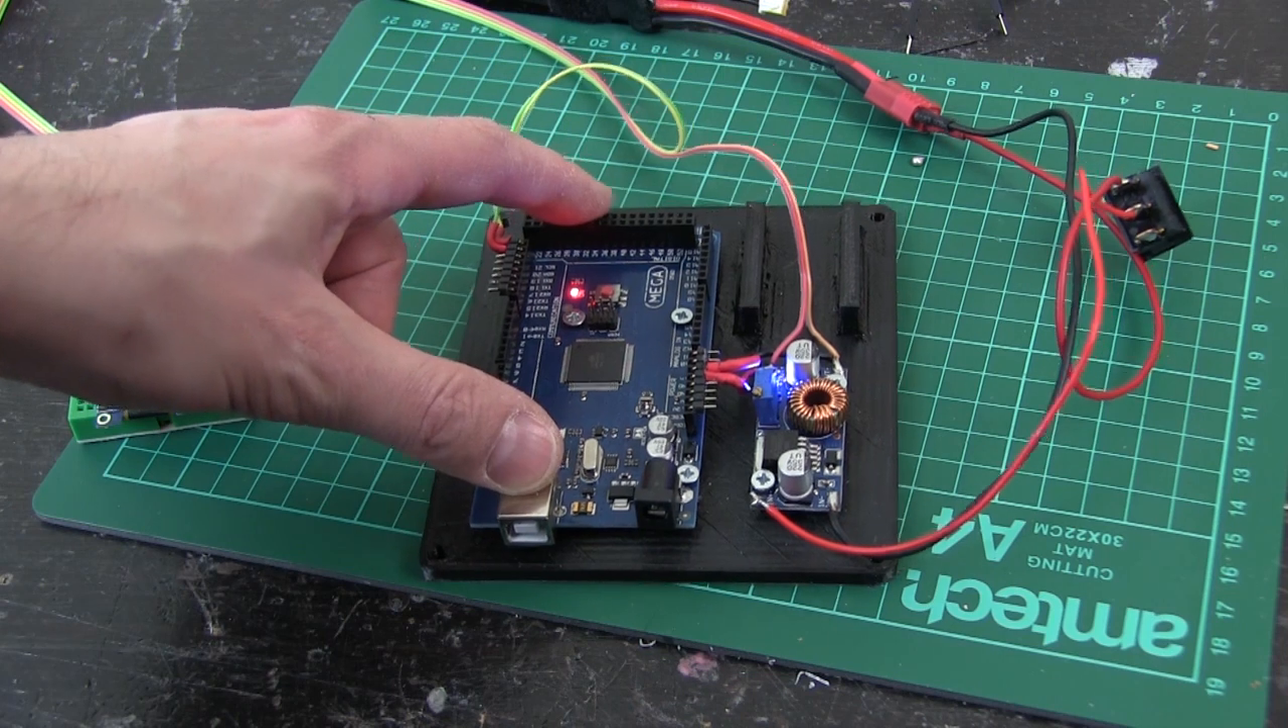I've just done a little bit of wiring to the master Arduino Mega here, so I've now got power and a nice switch so I can switch it on which will be mounted up eventually.